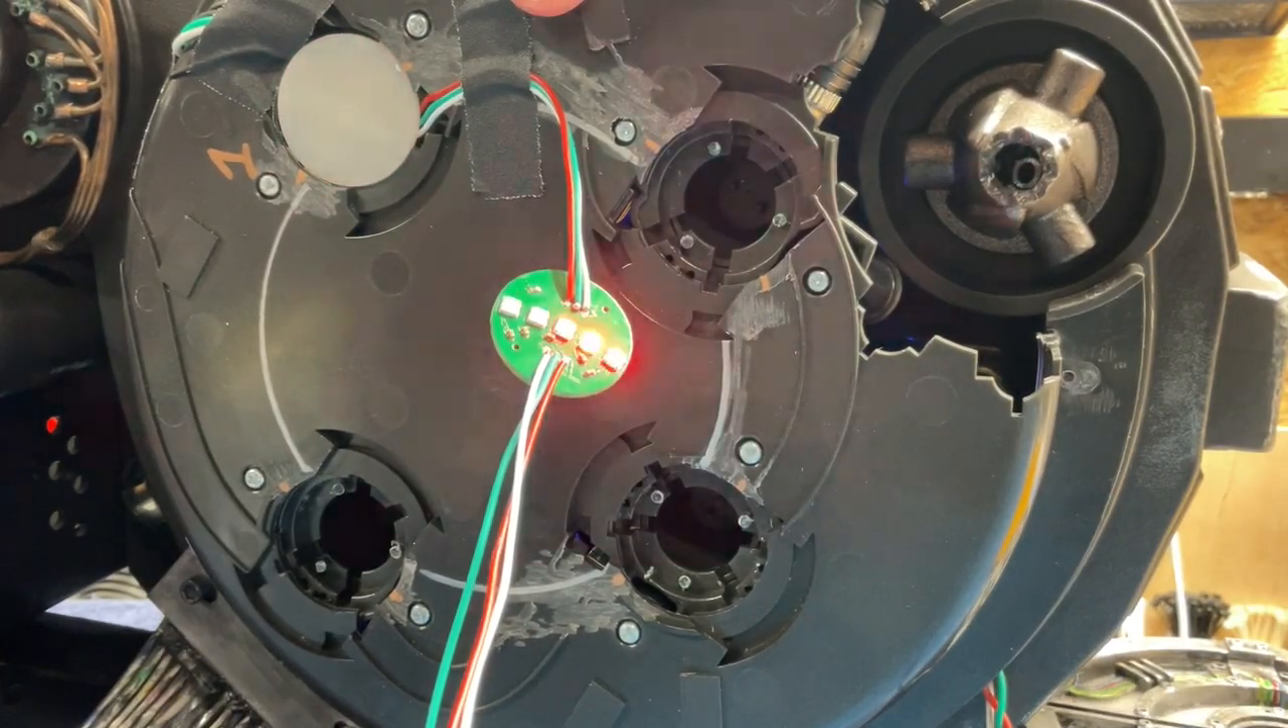So we've got the second LED jewel wired.